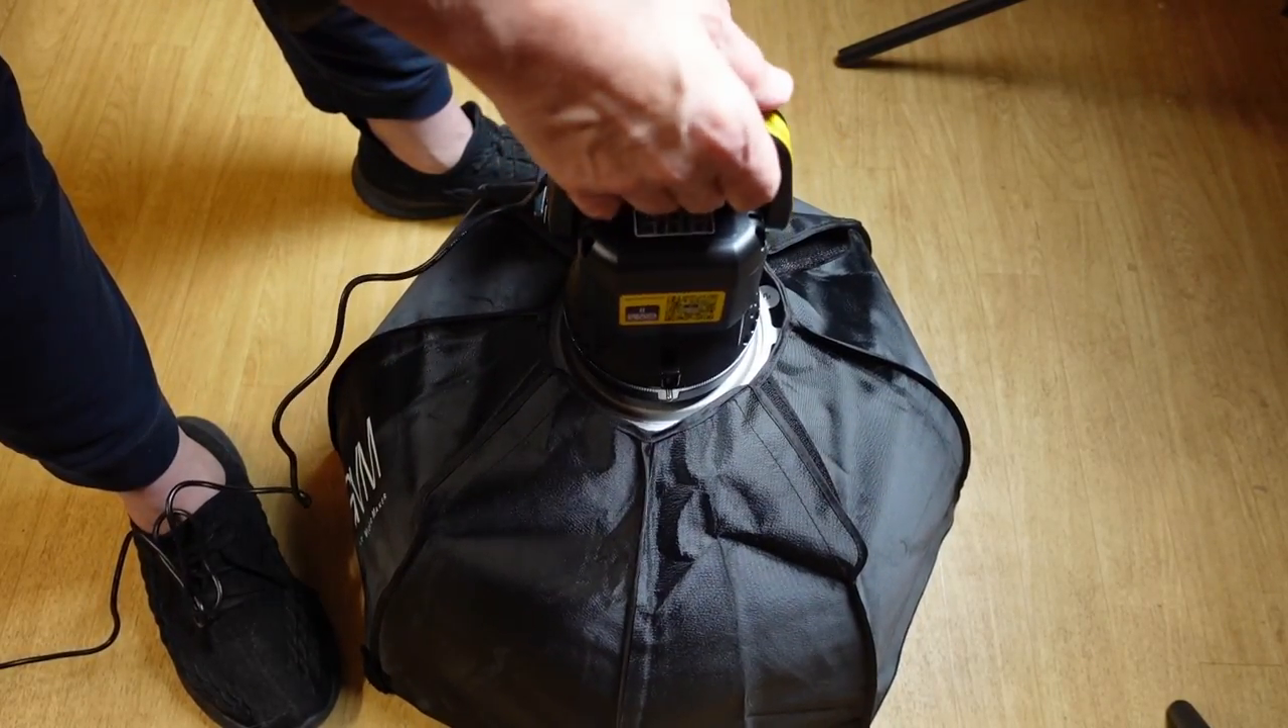We've got the light with the Bowens mount. And, it is attached.